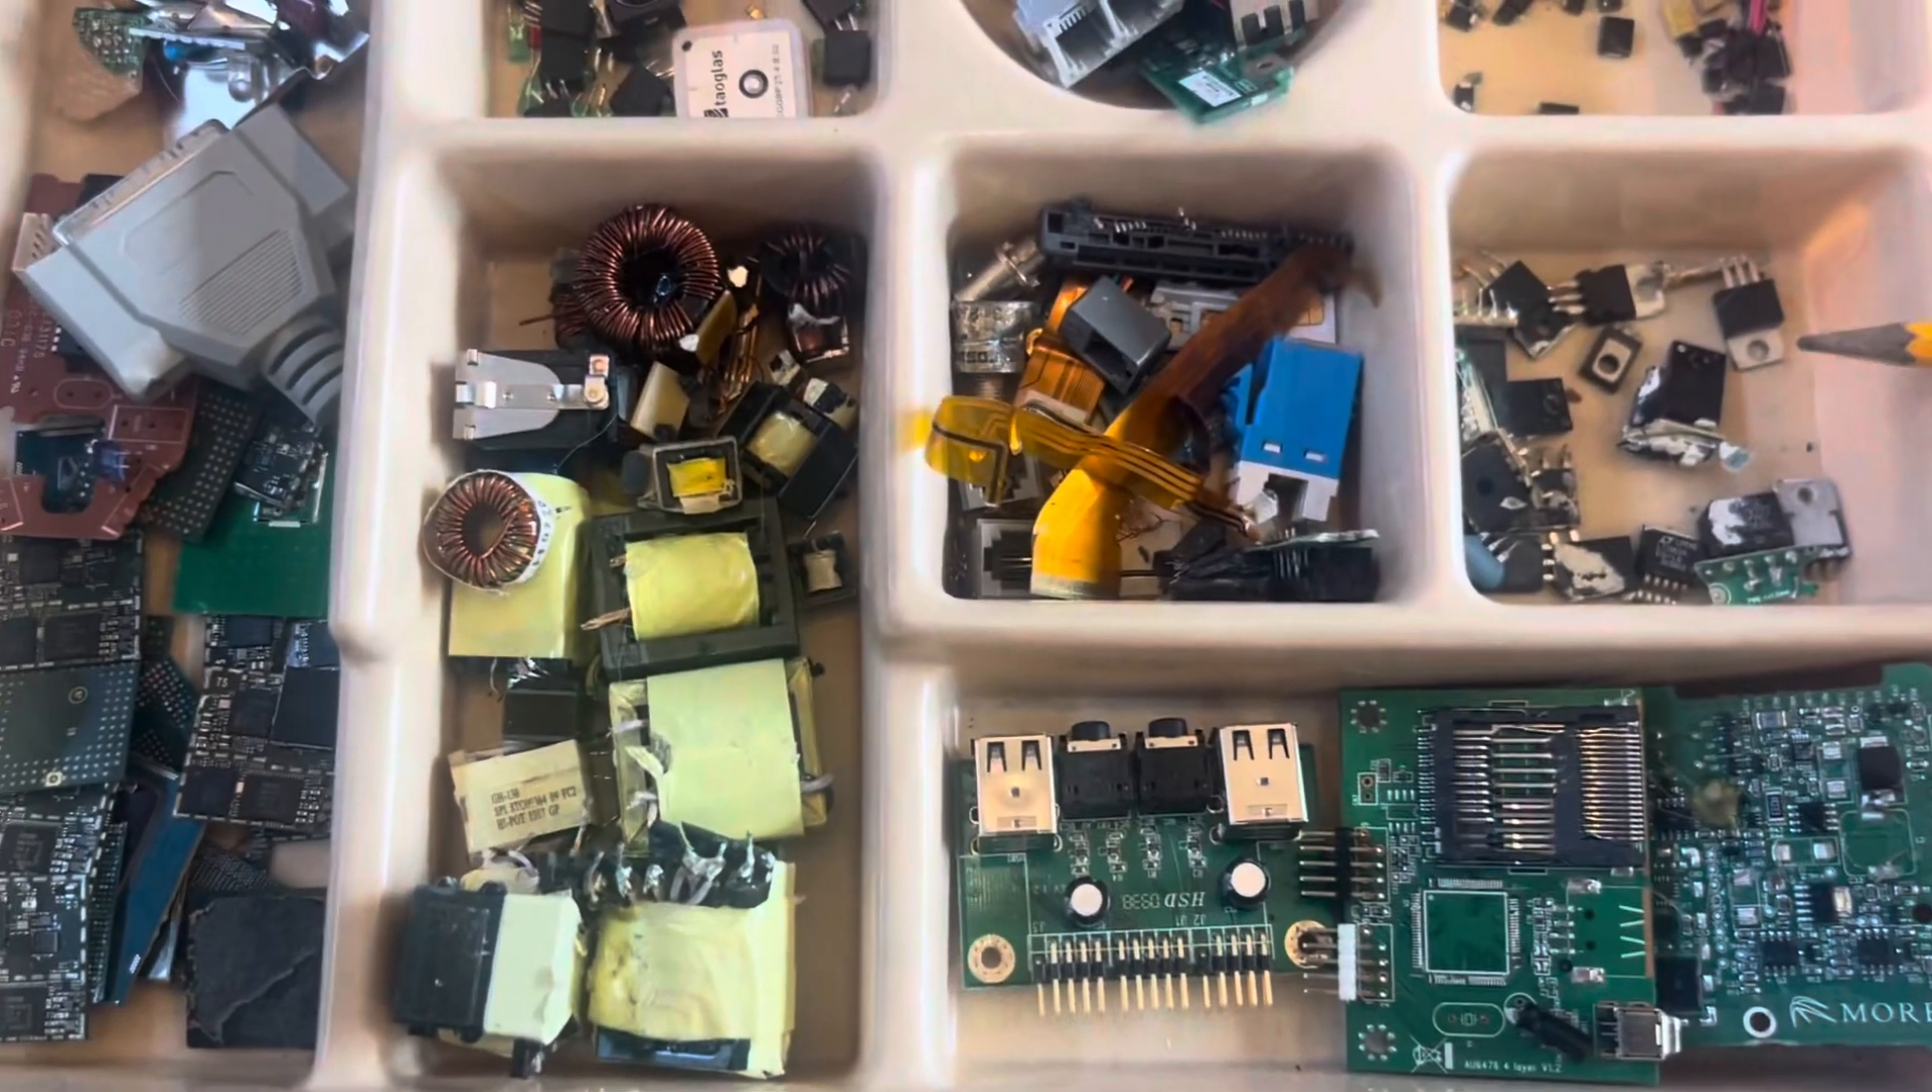There's some low-grade boards I still haven't gotten the pins off.